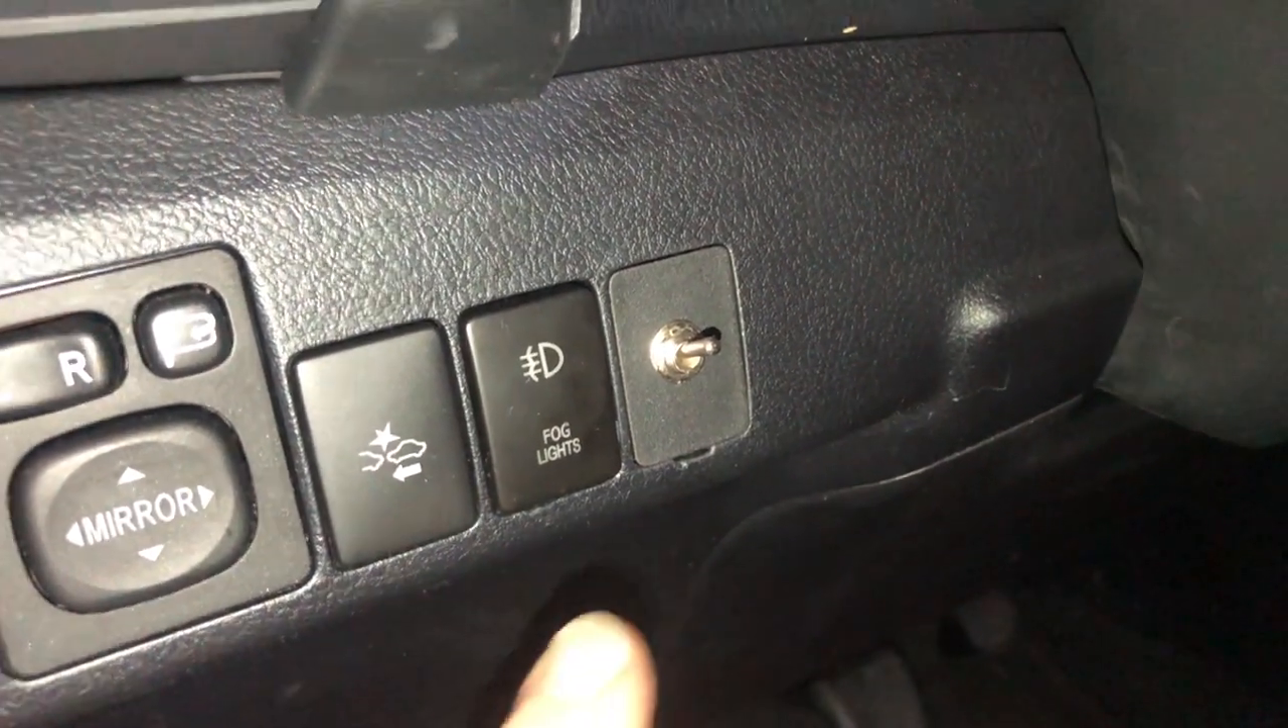So here's the switch all installed.